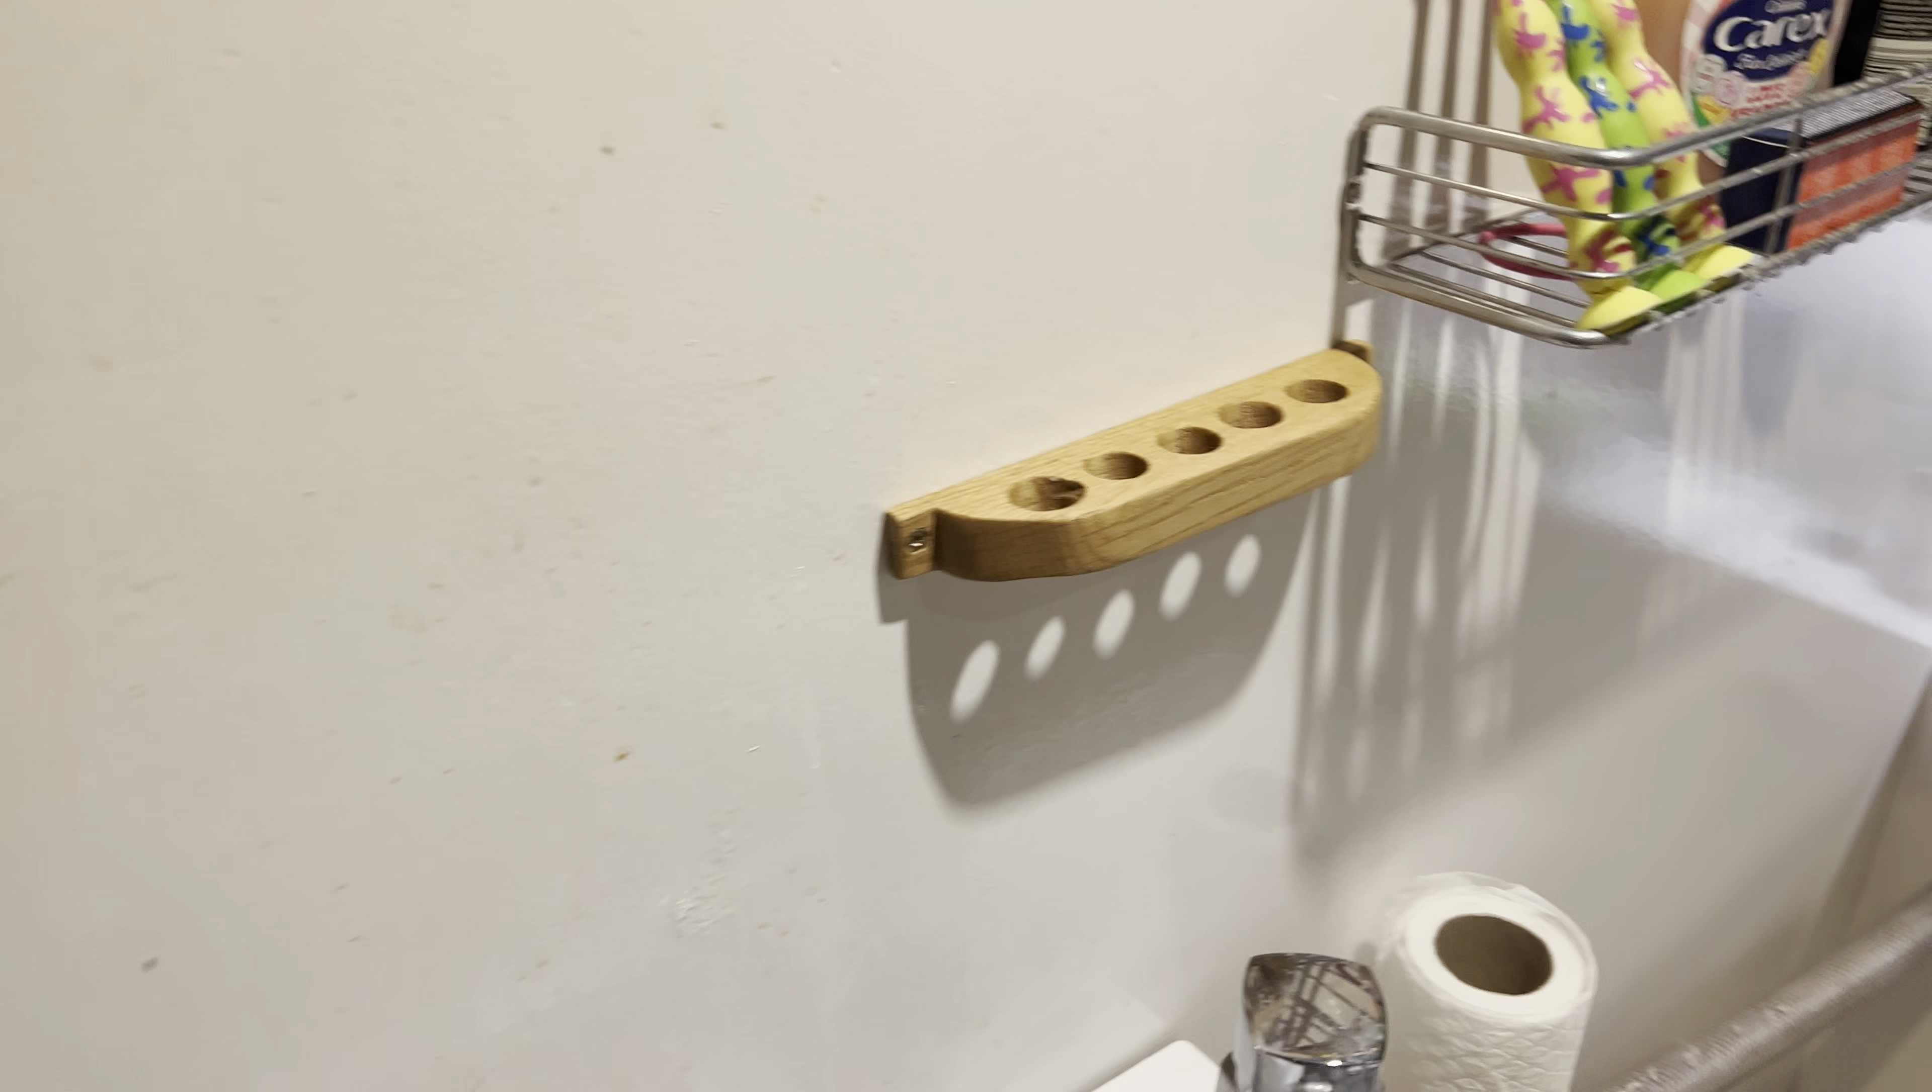Right, toothbrush holder is in. And I had to do it on an angle.